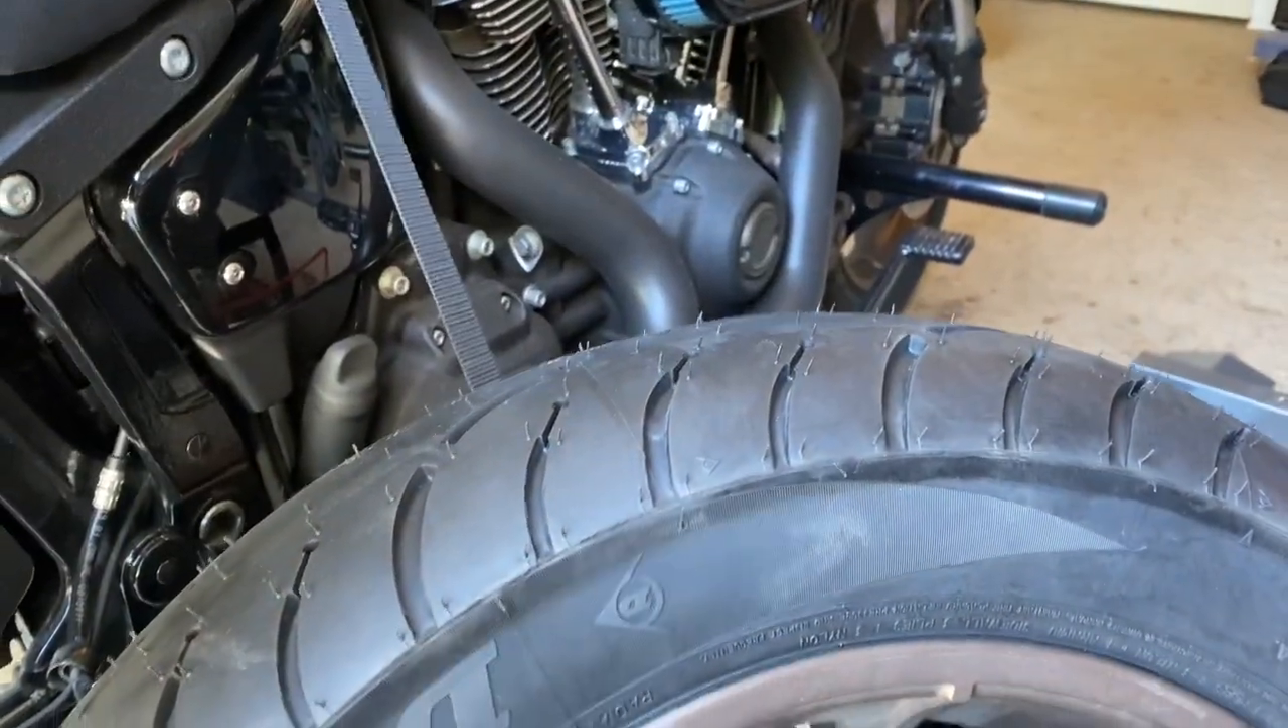We got our new tire on so i'm double checking one more time and i'm going to clean this thing up and then we'll attack the rear brakes uh pads before we put the uh the rear rim back in.